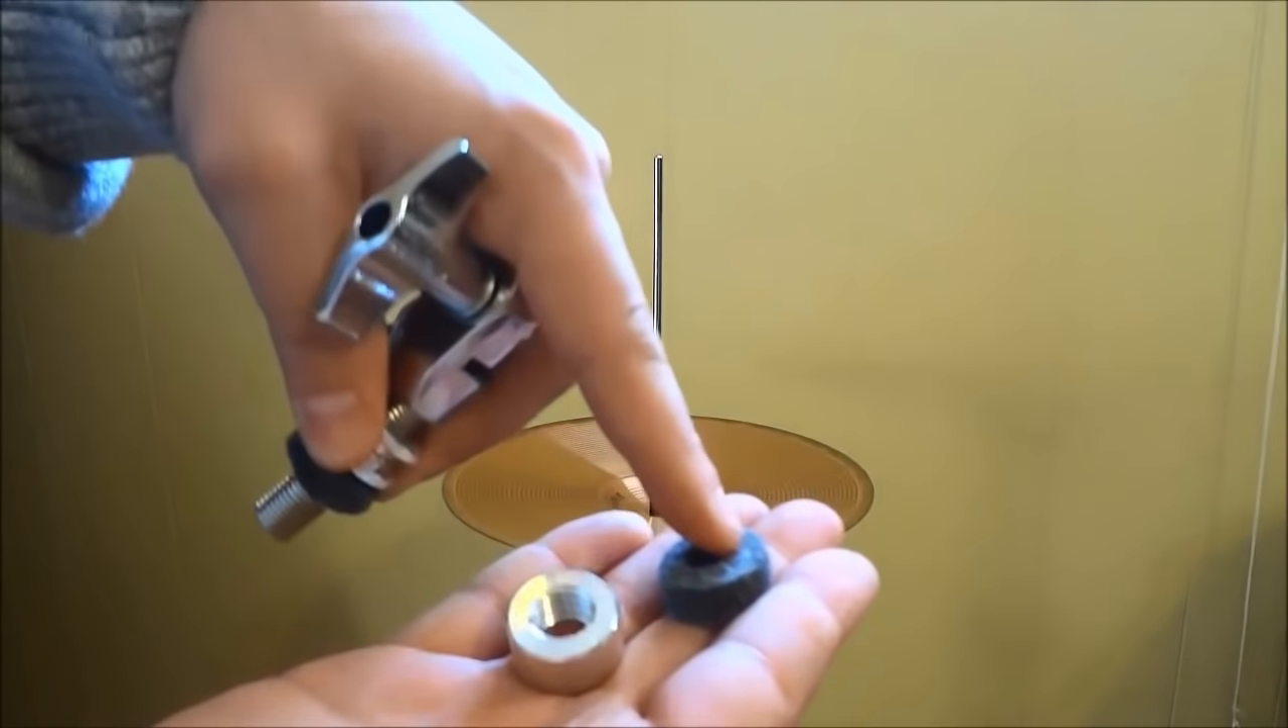So I have removed the bottom portion which is this piece that loosens off and the bottom piece of felt.